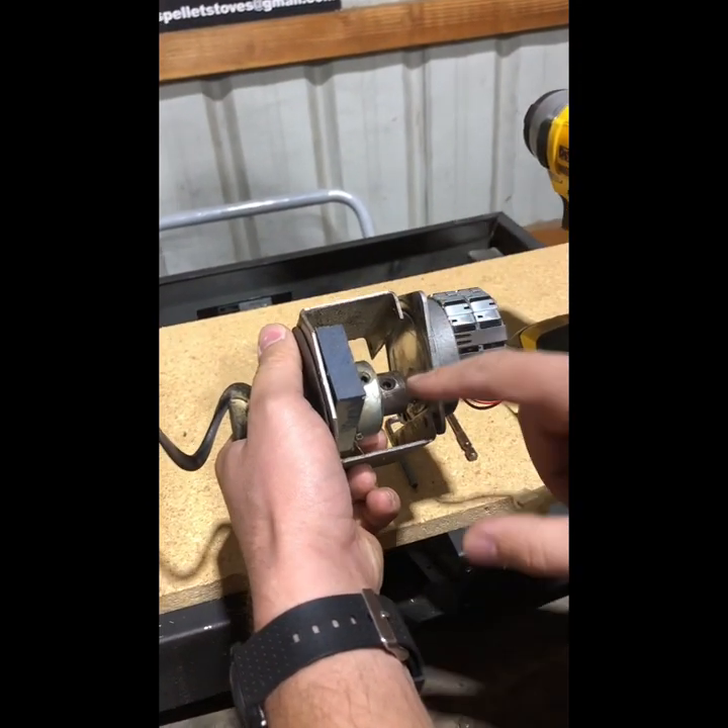Right here we have the whole assembly out of the pellet stove.